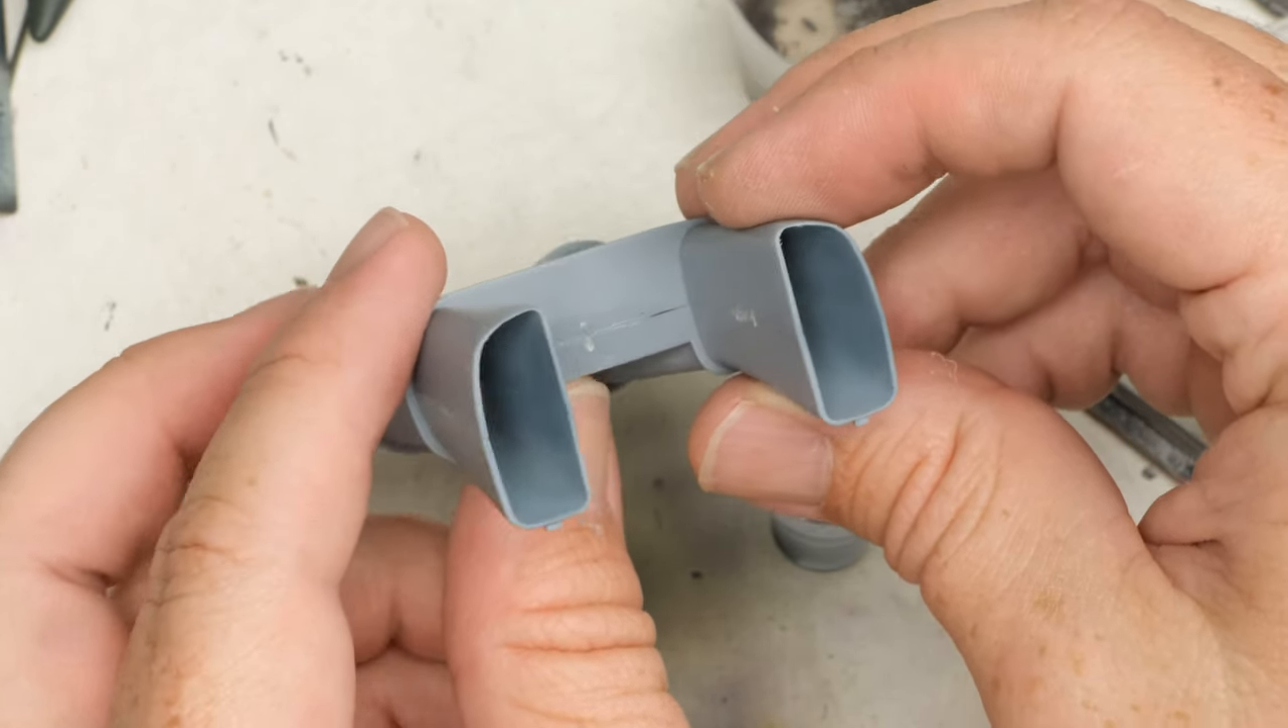Okay, now the intakes are together.